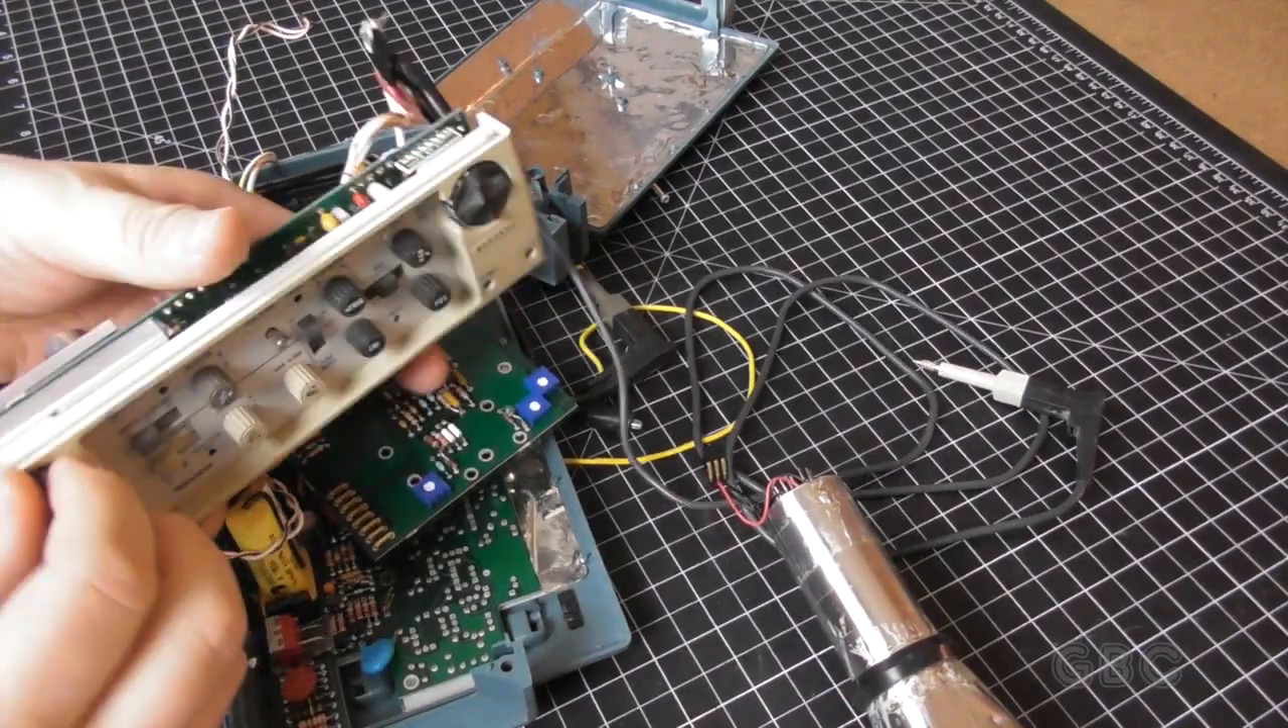Now we have the control panel as a module.